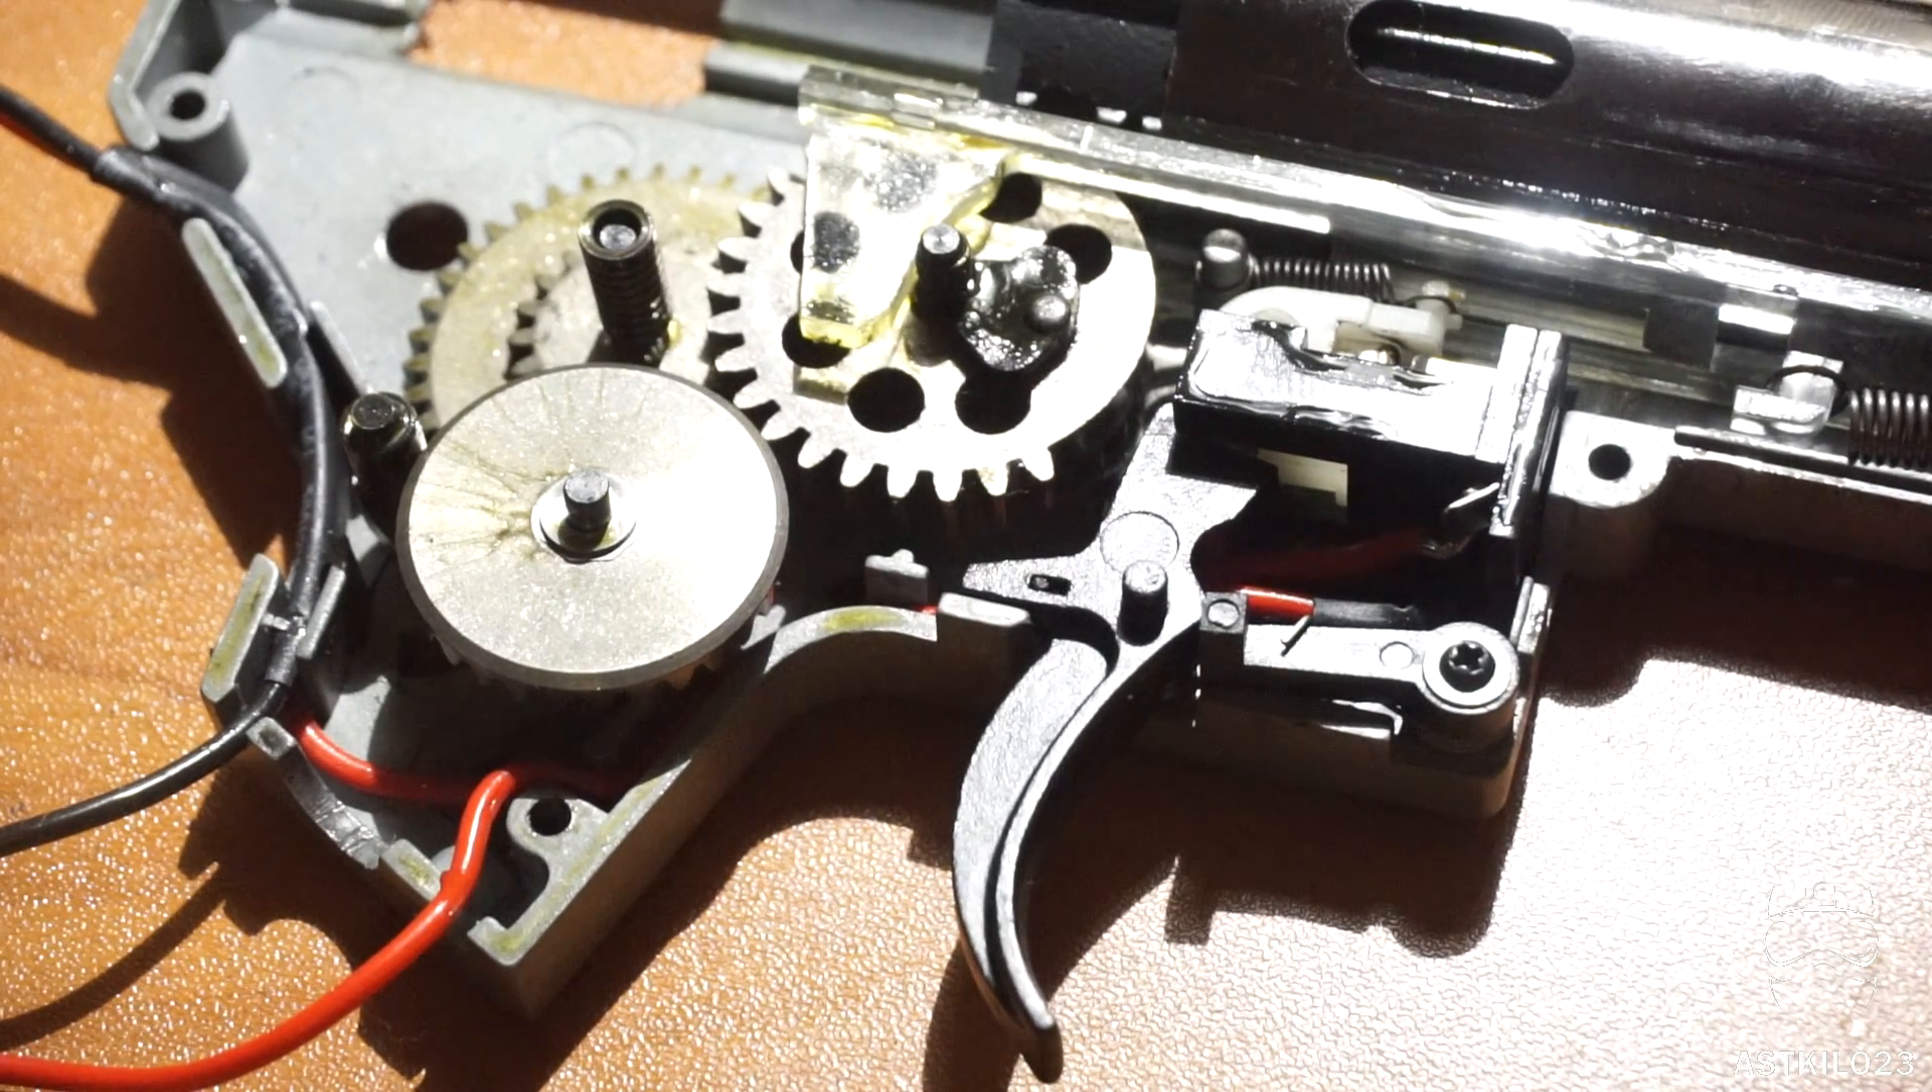Currently I have the gearbox open and we still have the old wiring installed.